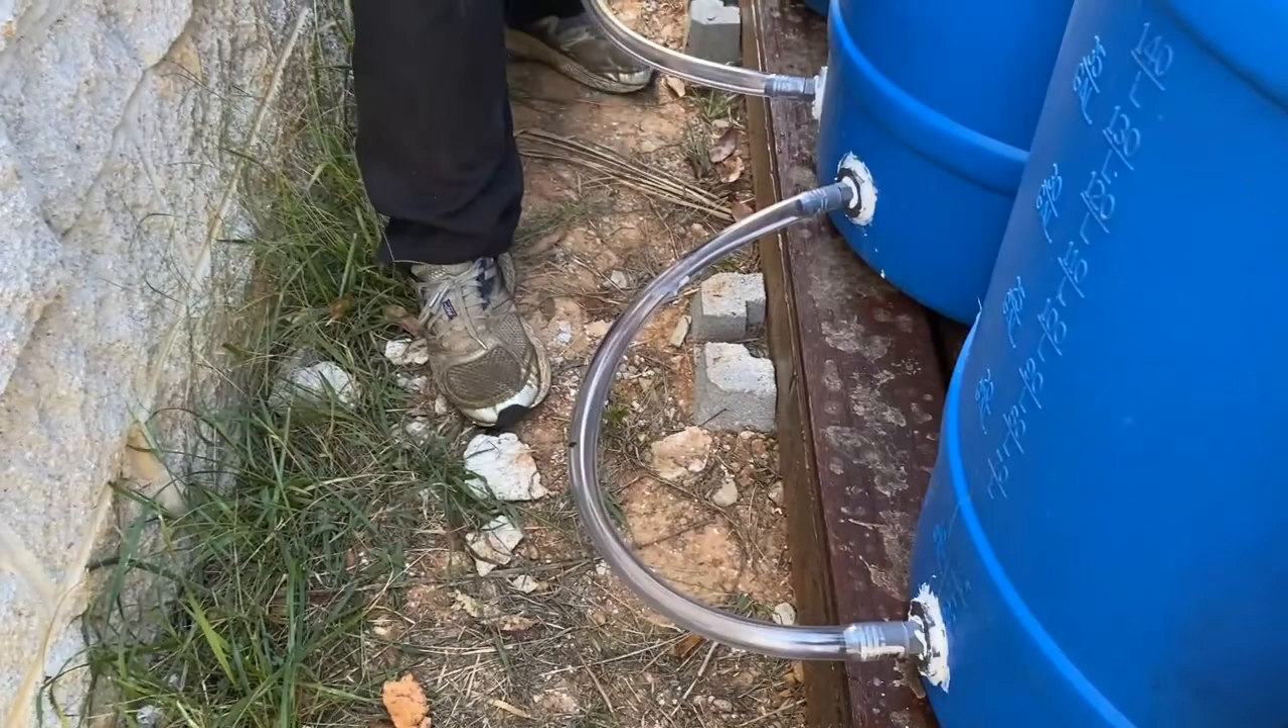We've got these barrels all connected.